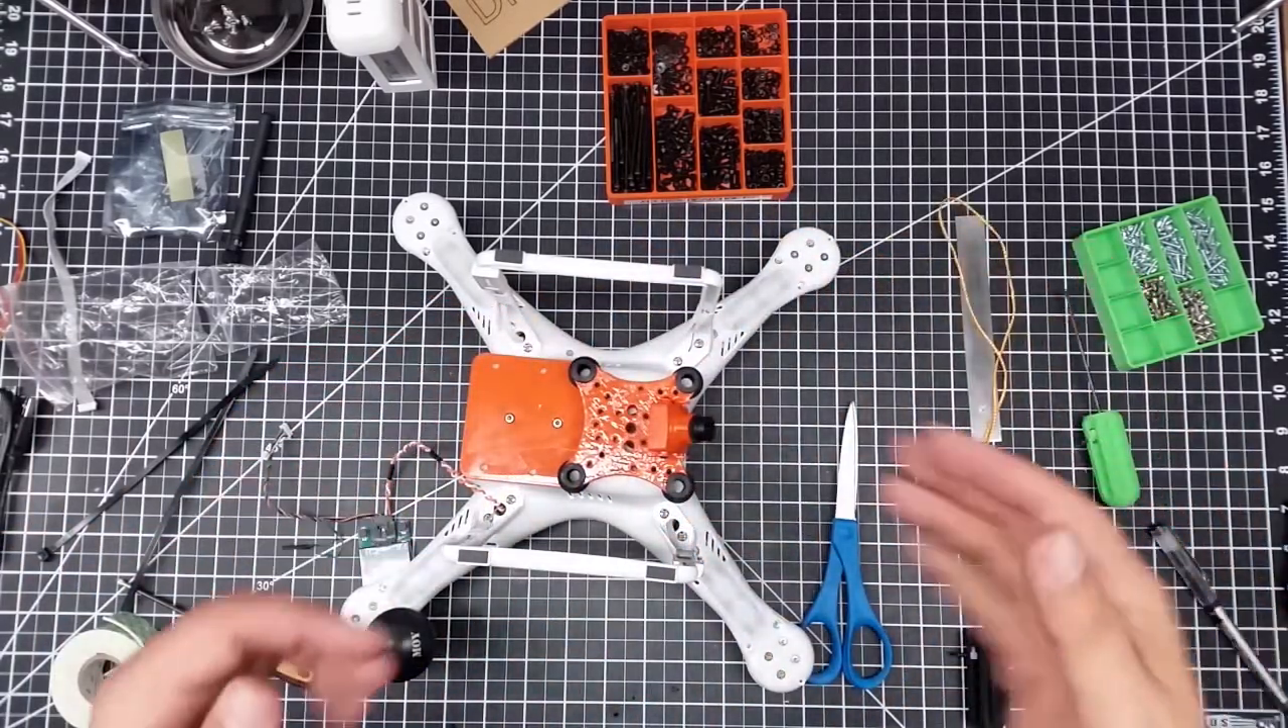We got the black vibration mounts in there.